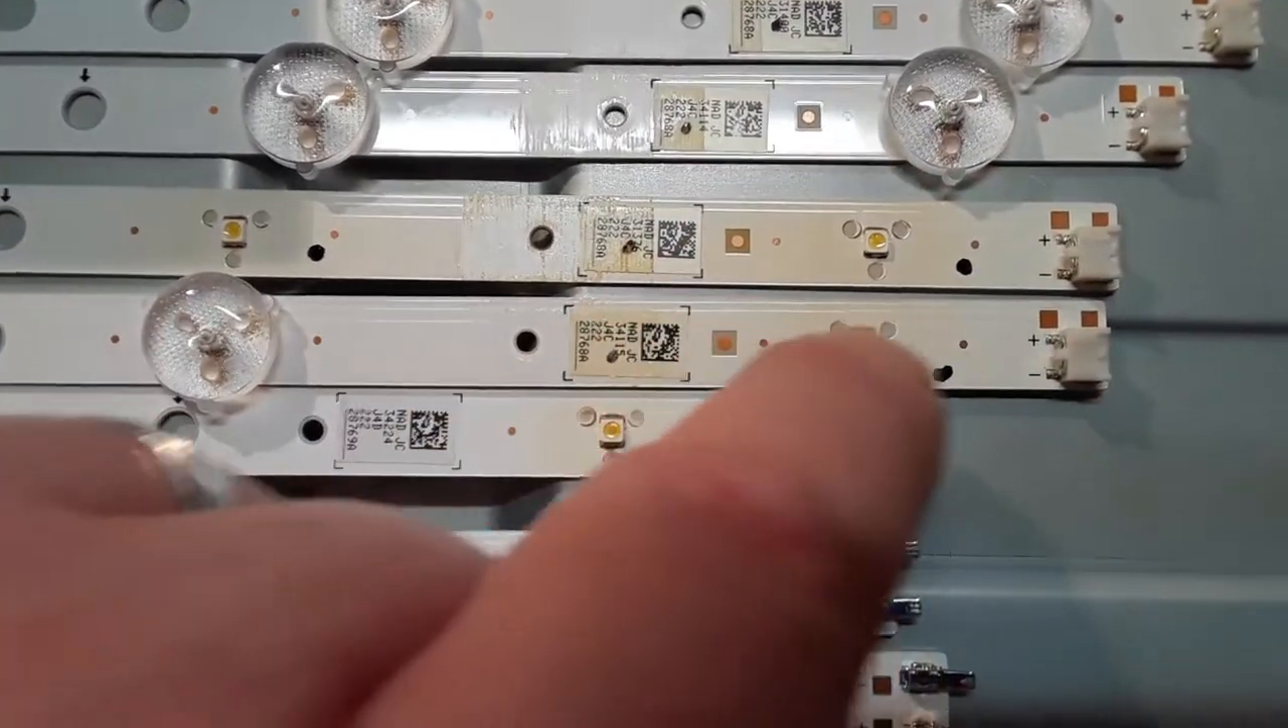And I've removed the lens caps off the faulty ones.